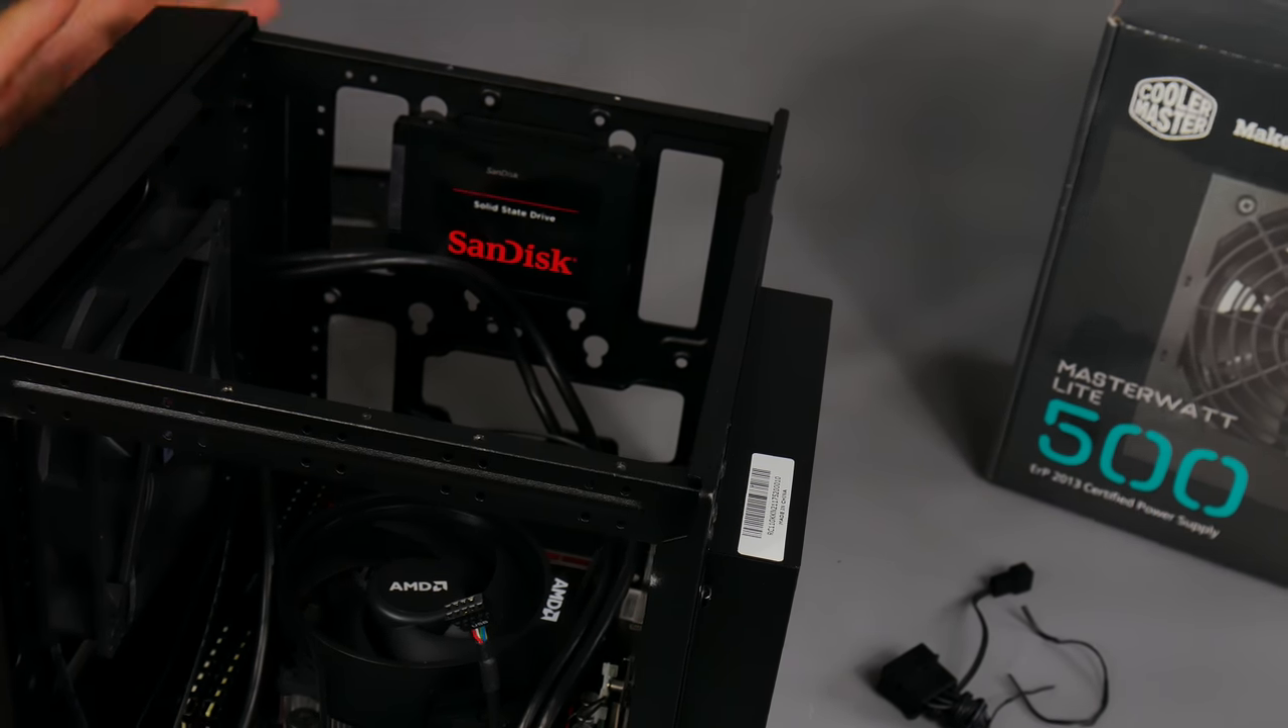That's the ssd locked in place there.